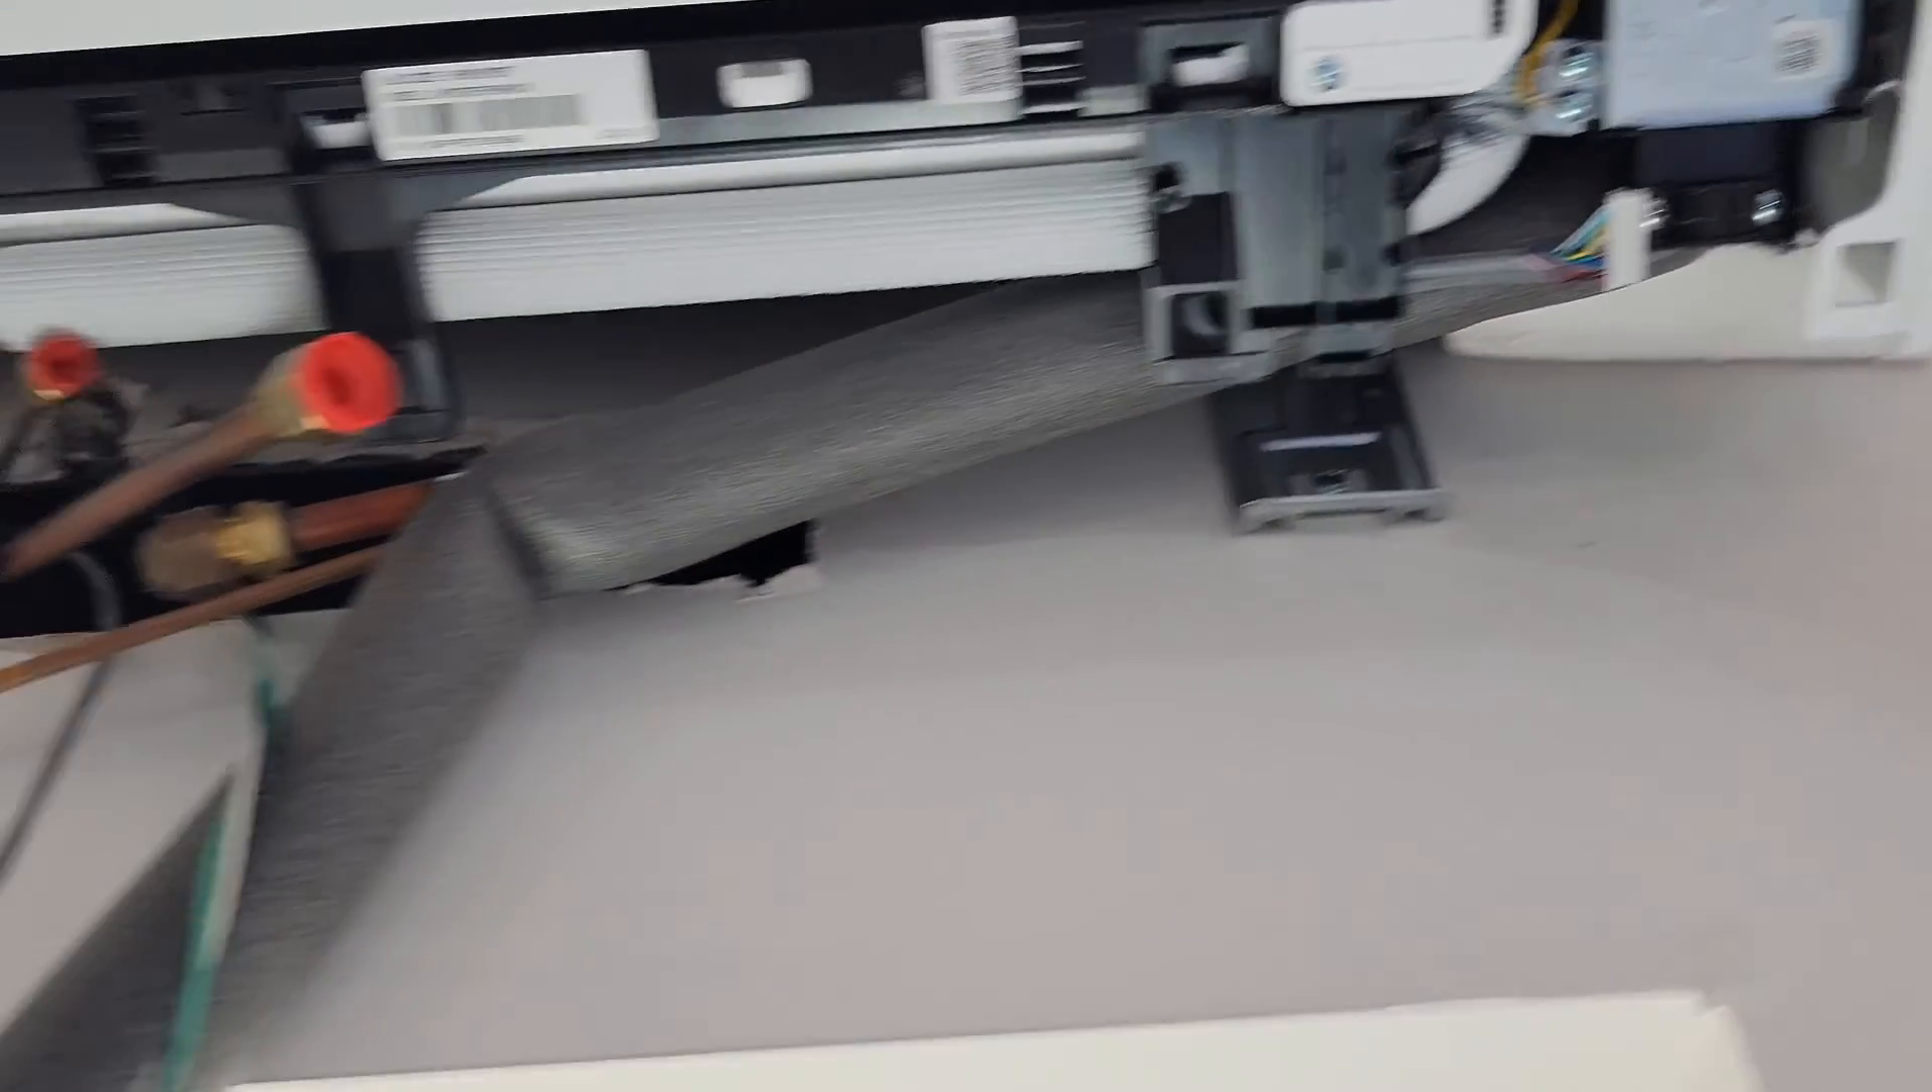We've got our line sets from our wall mount air handler and they're about to tie those in.